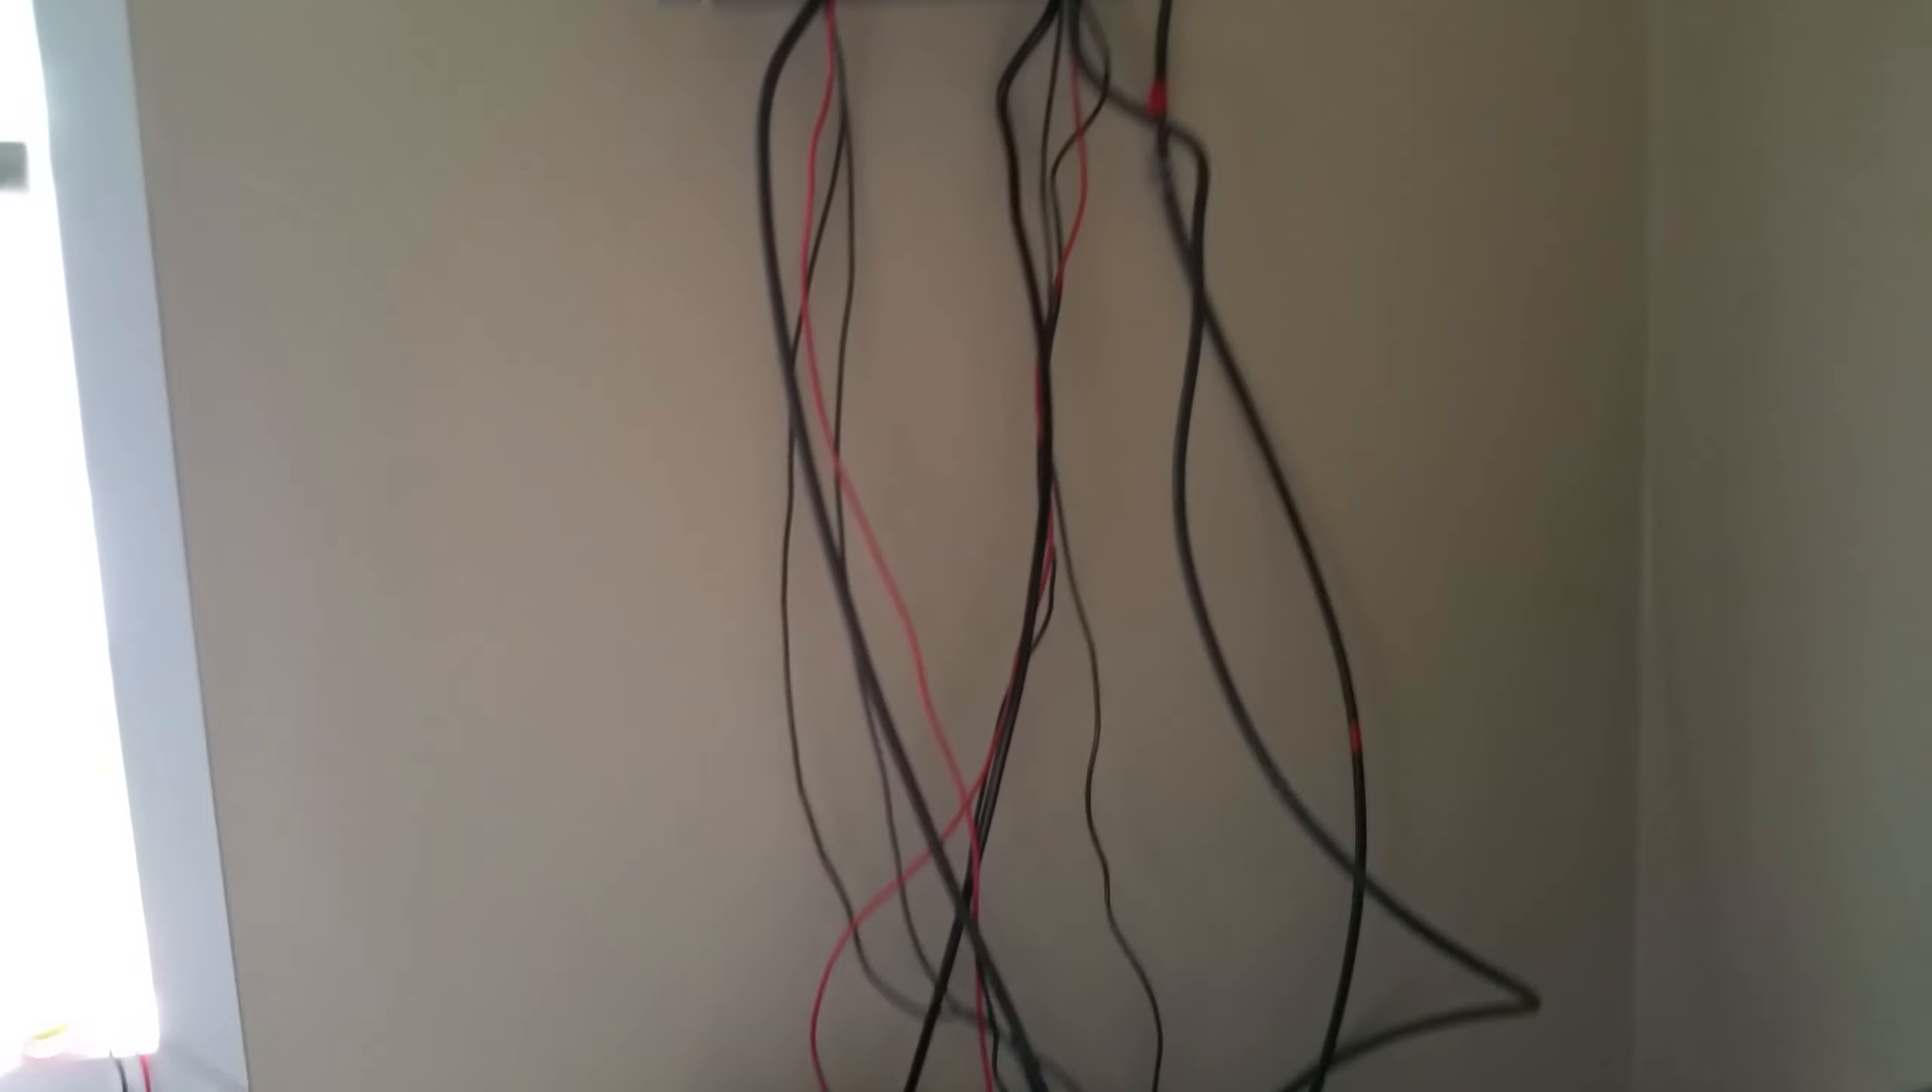I haven't finished with my conduit with these wires yet.